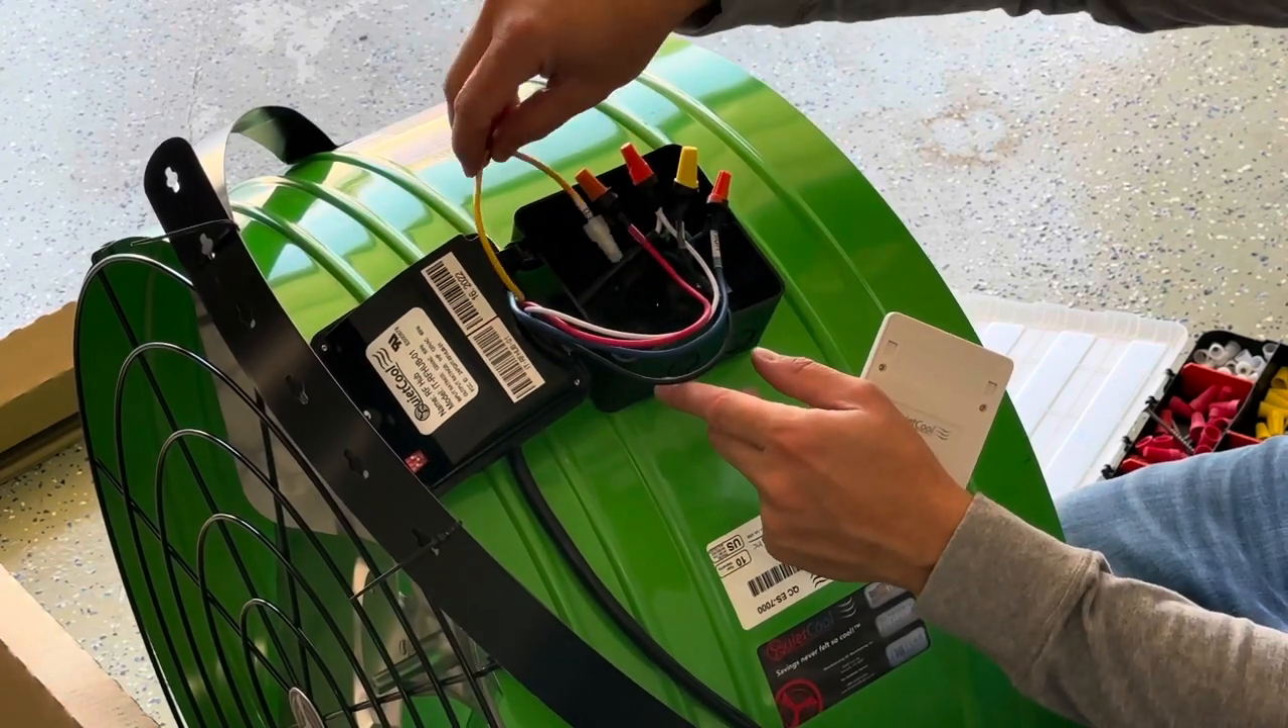The yellow is capped off. We're not using yellow.